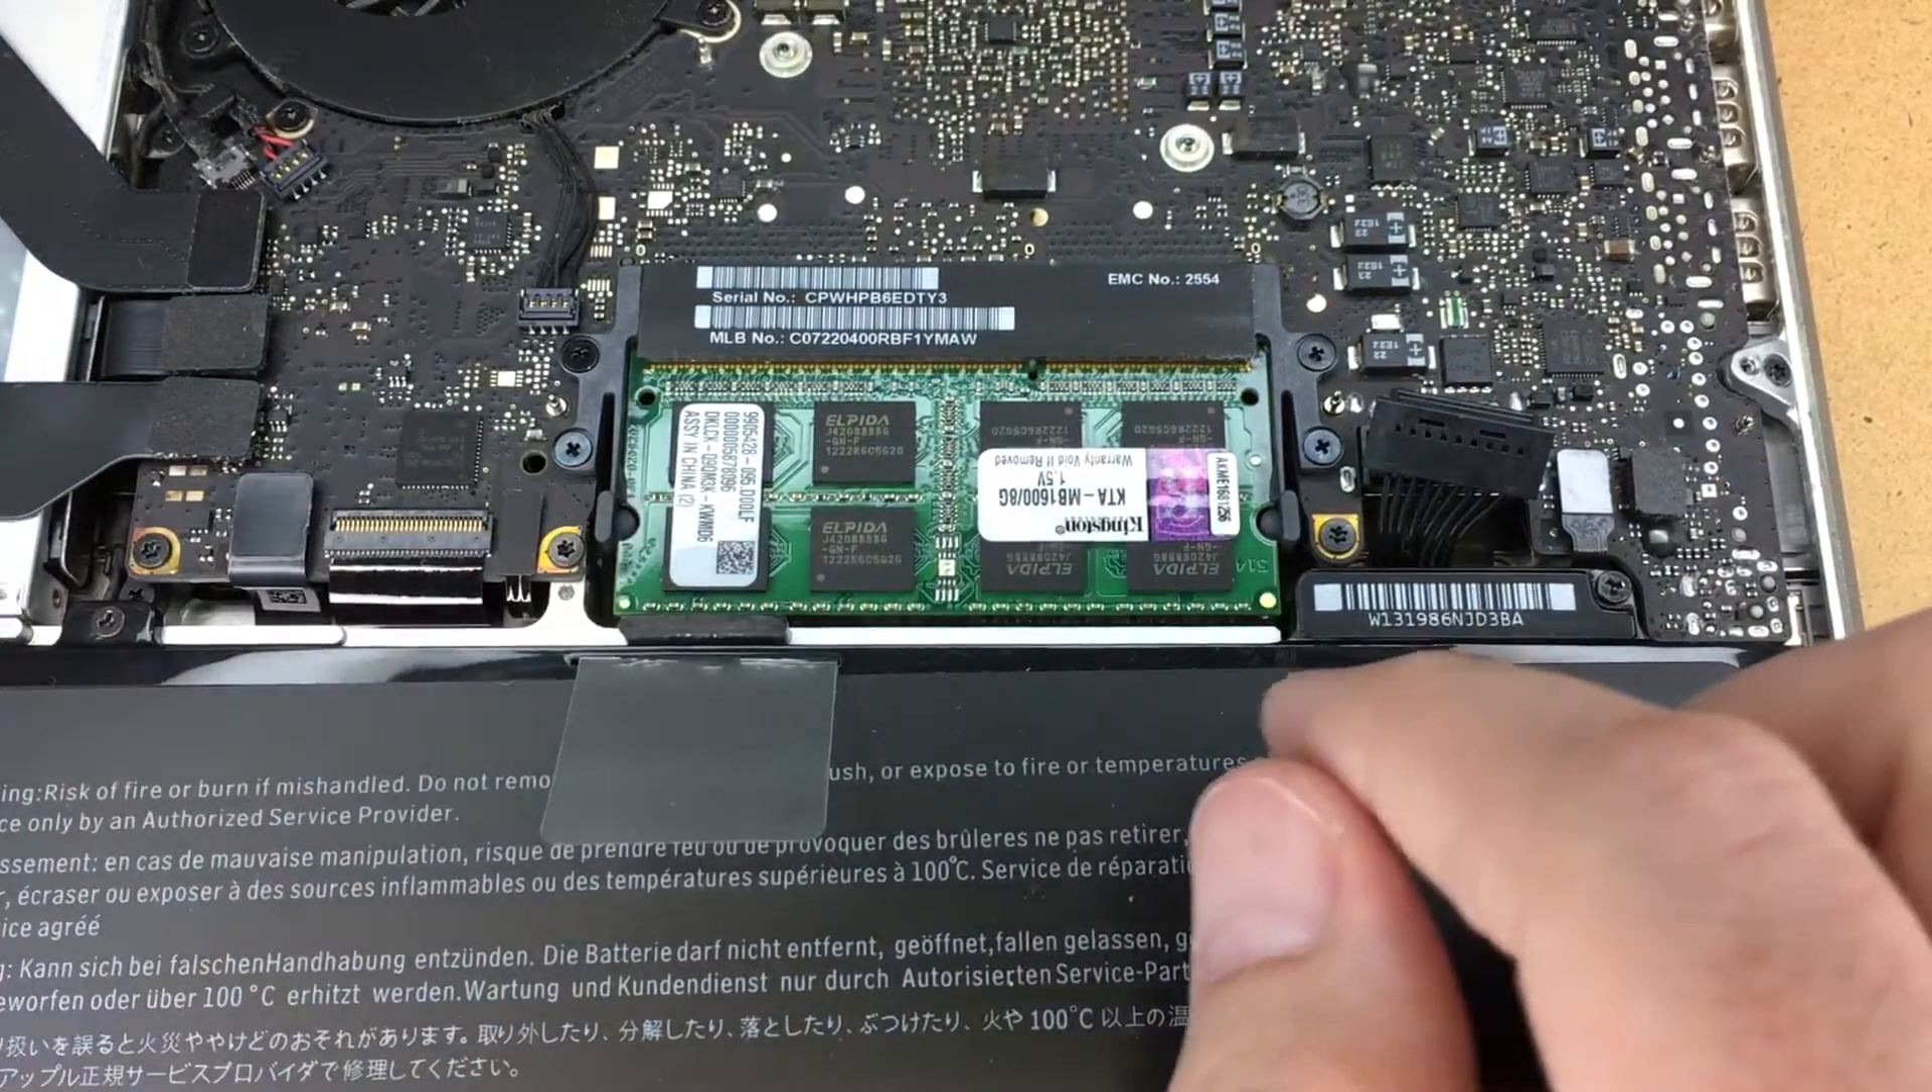So now that we have the memory in we can reconnect the battery.